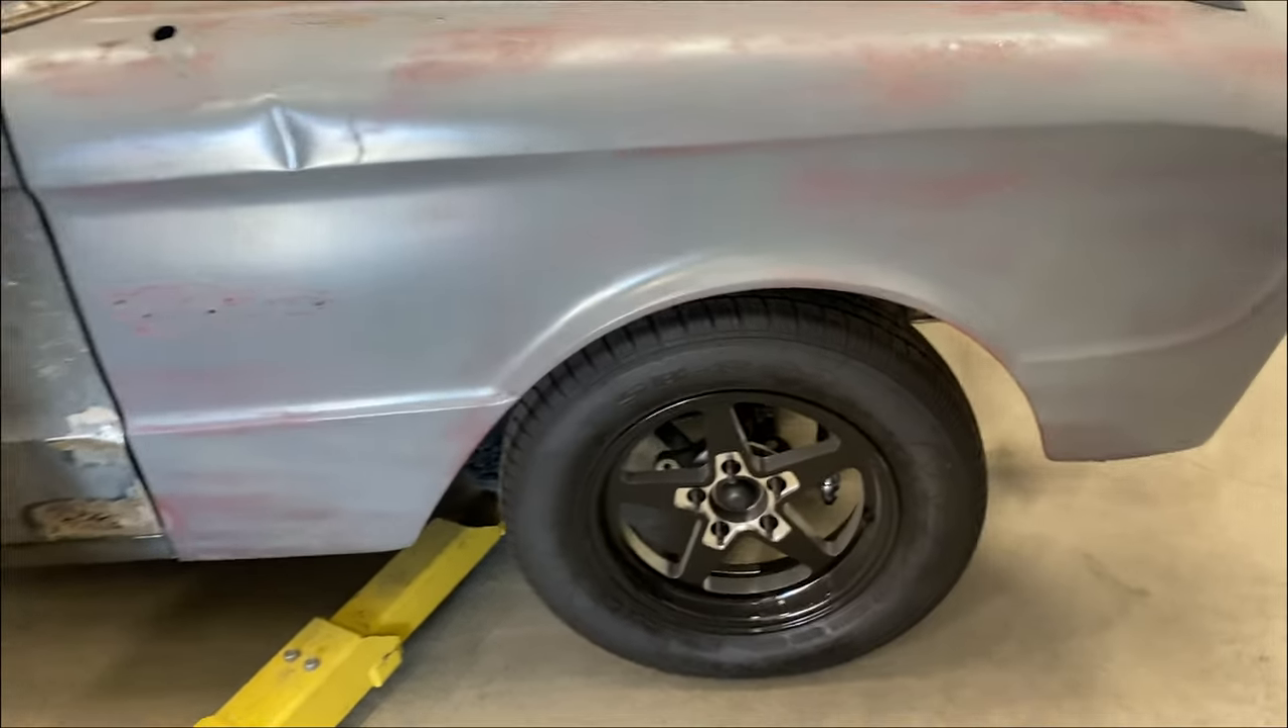I've got the rod ends over here adjusted wrong. That's why the tires are not centered in that hole.